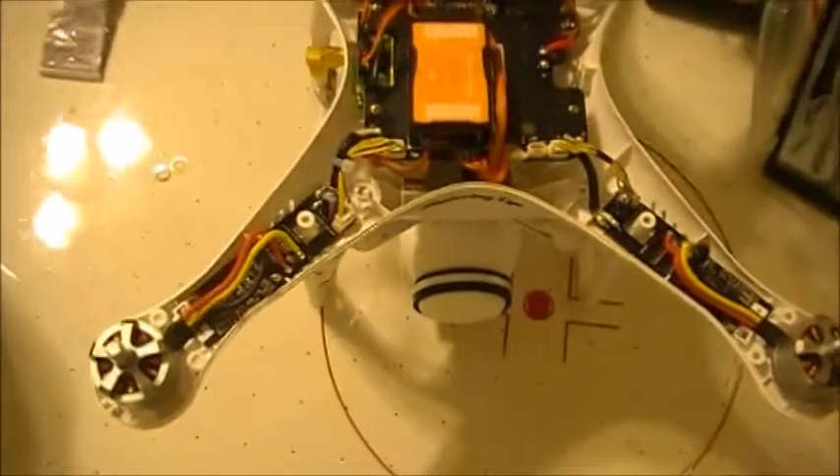All right just so you guys can see this is what the phantom looks like with the shell off.